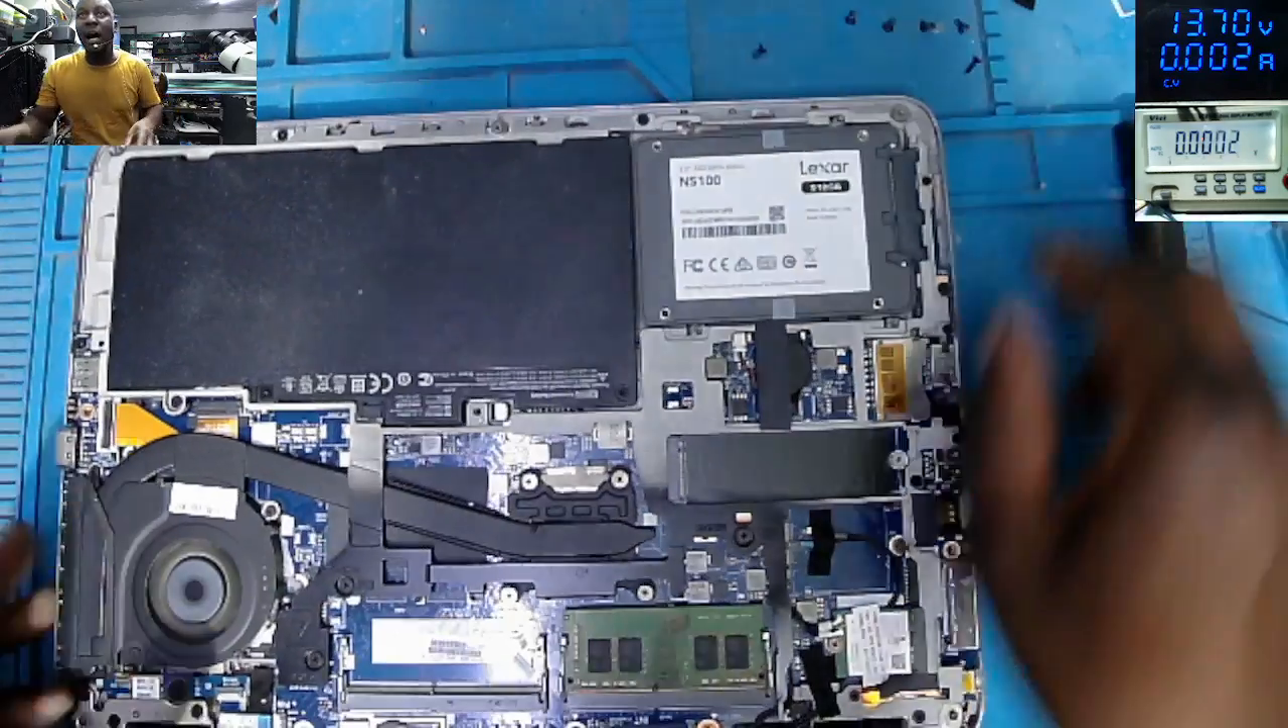So the back of the back cover is out.